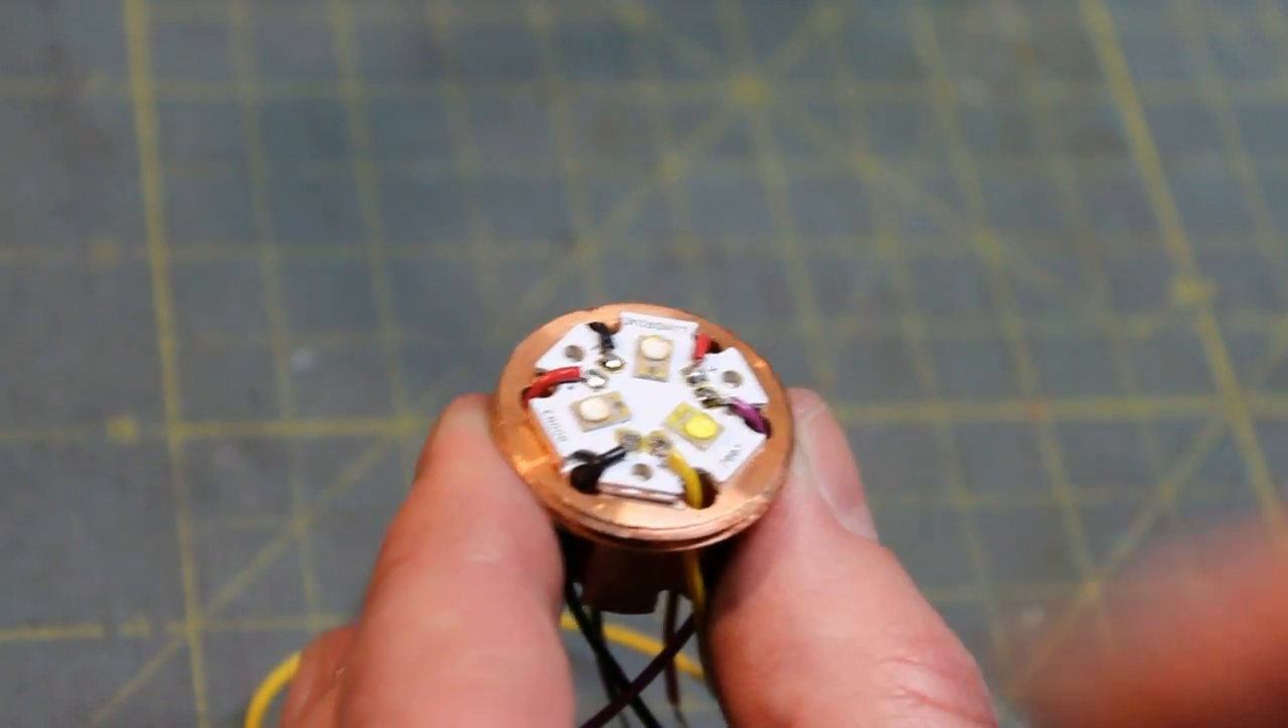And you can see that the wires go through those holes.